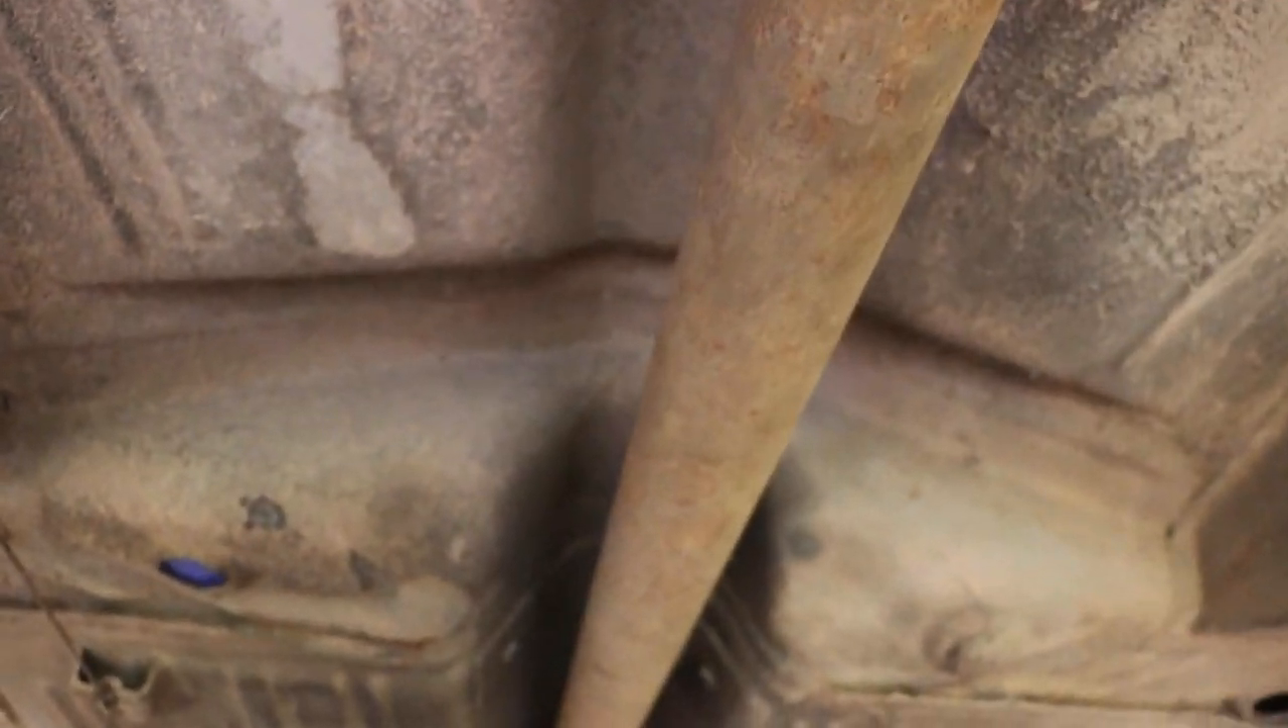Drive shaft is in.